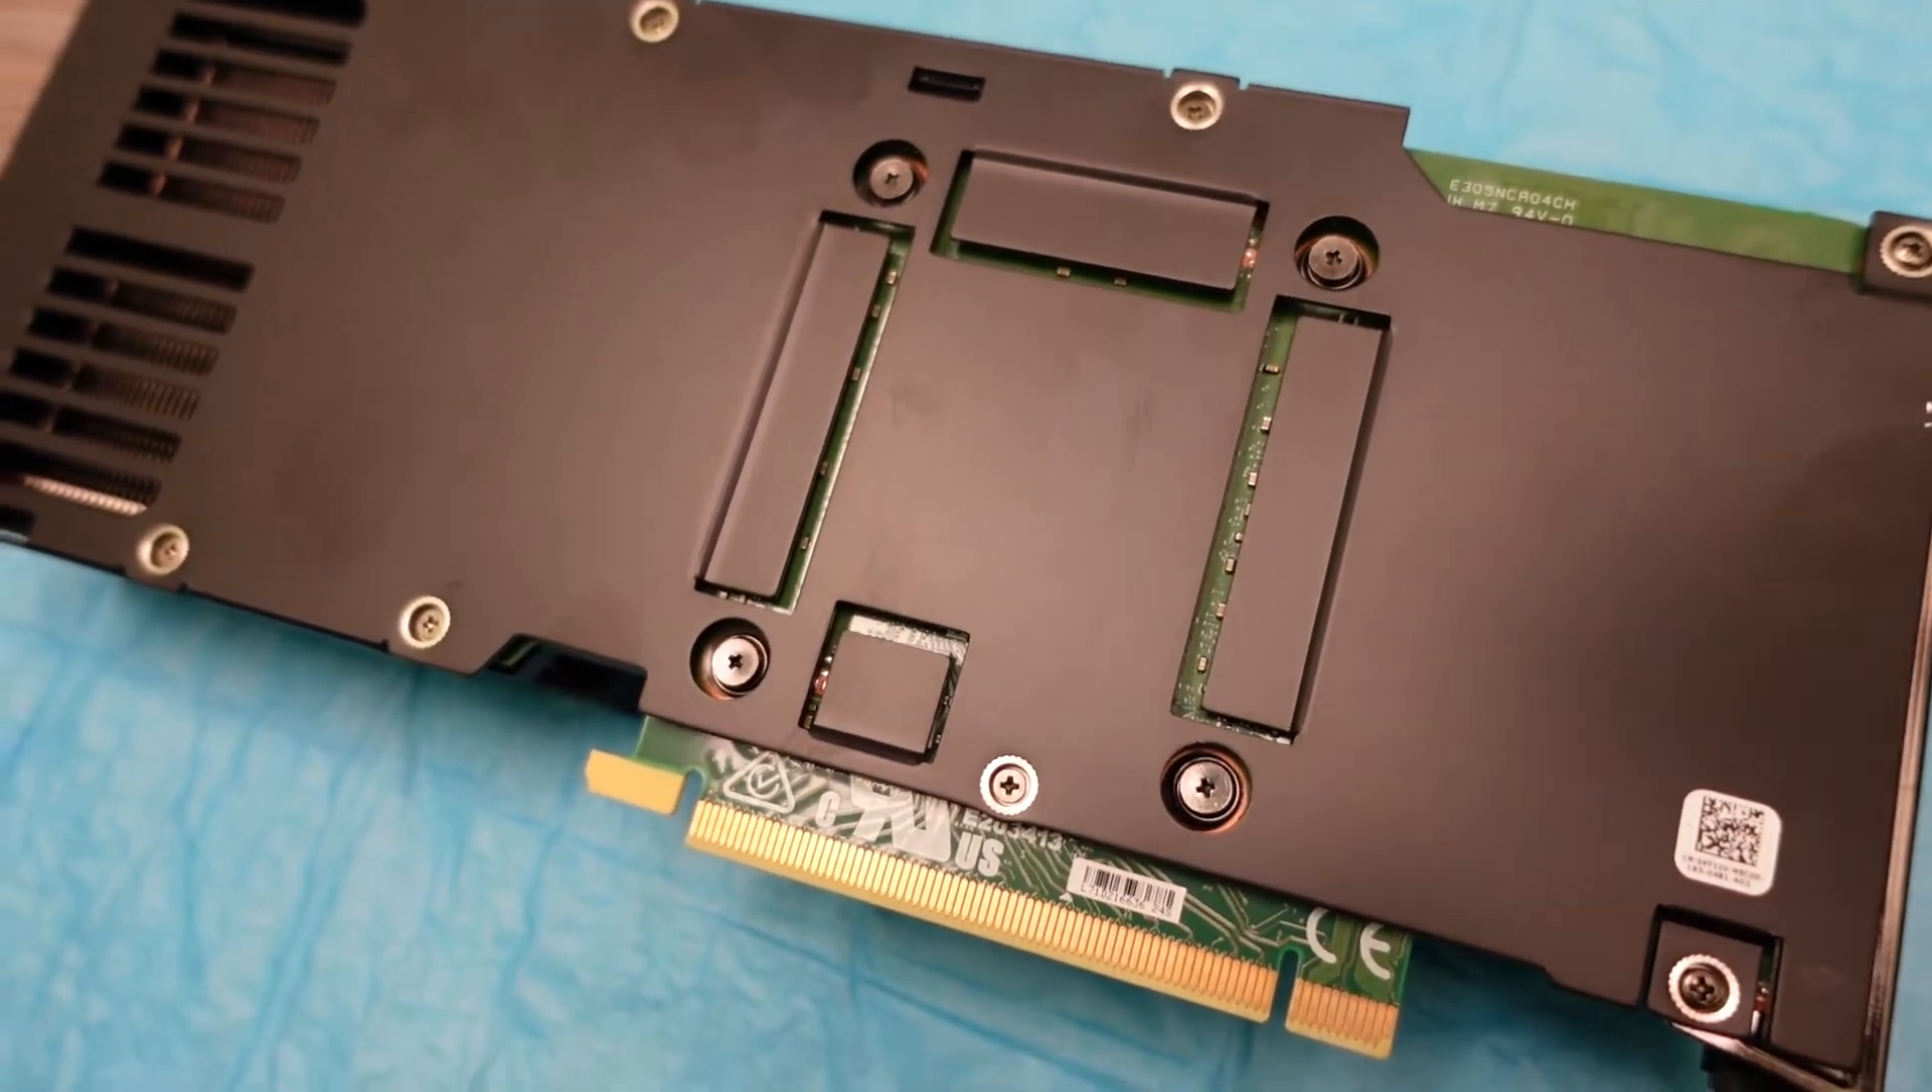Okay so there it is i took out the video card it's sitting right here so we're gonna unscrew it.